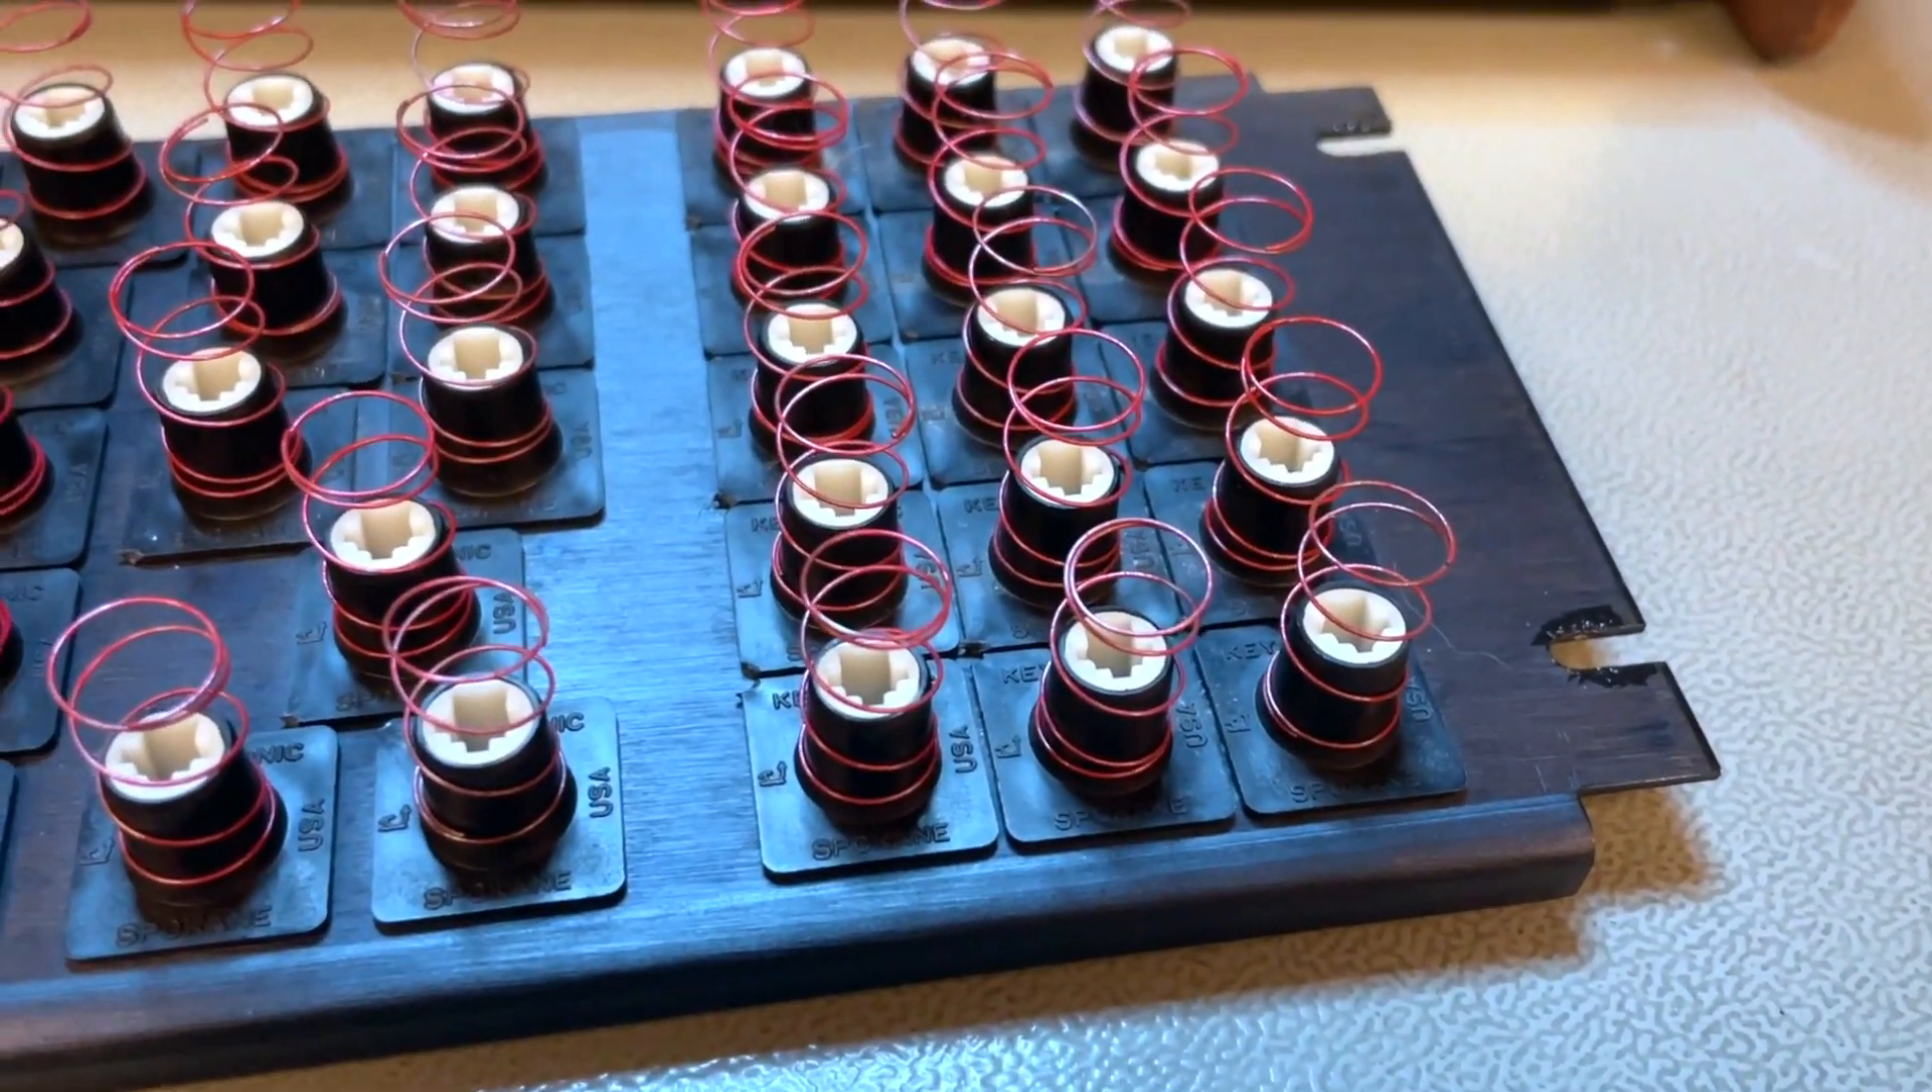So, you get a clean base plate, and the springs are already all back.